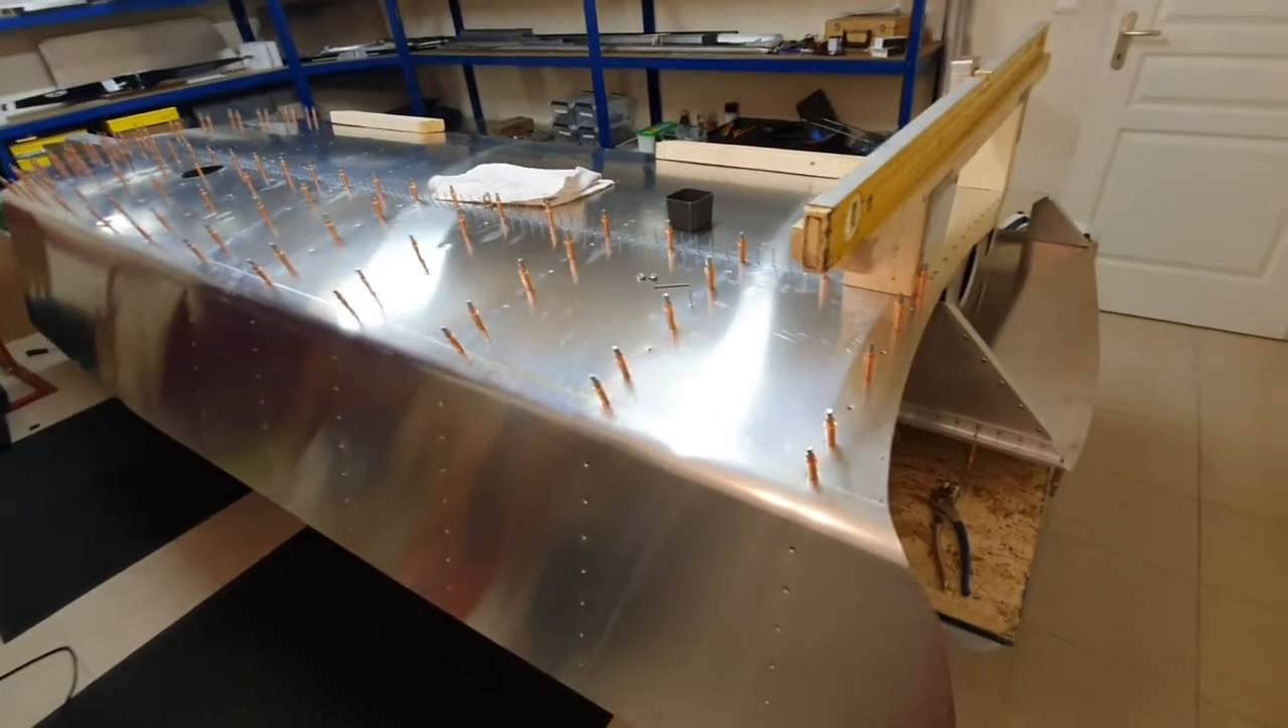The front skin is now attached and everything's been deburred and I dimpled the skin.